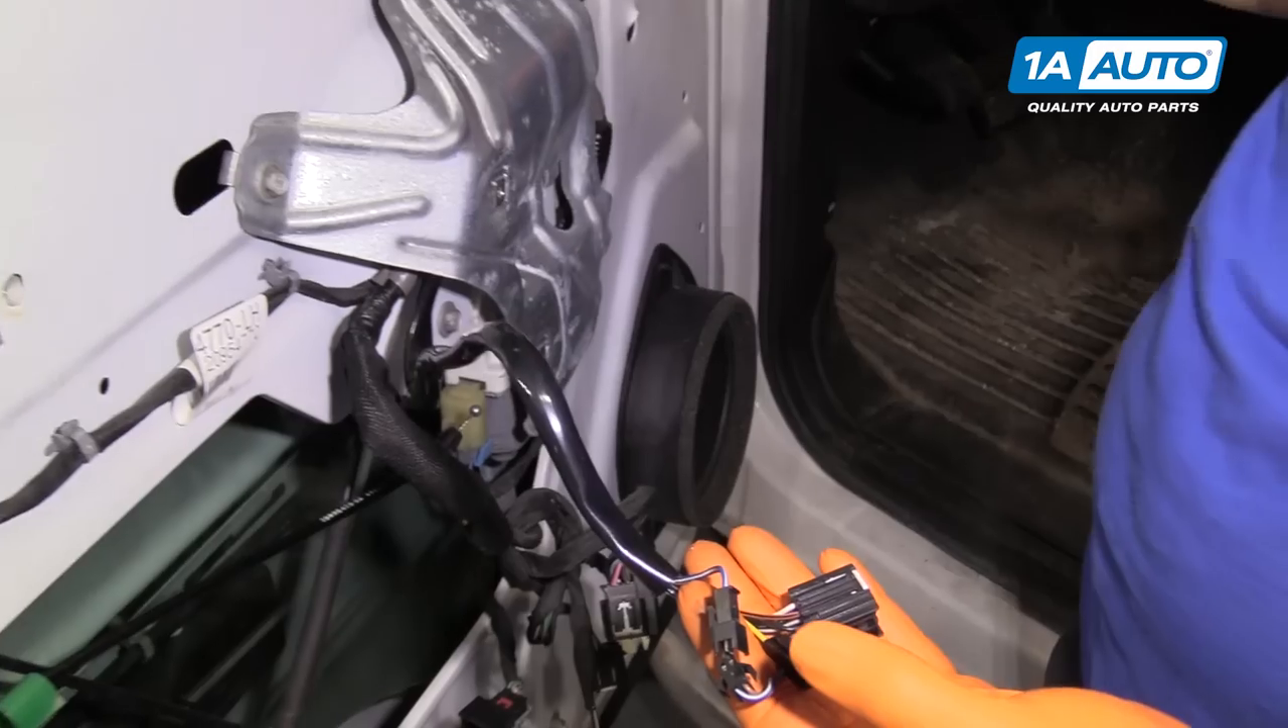So normally I would just throw the panel back on, but right now we're going to leave this out because we're going to show you how to wire up the actual harness so that the reverse spotlight works.